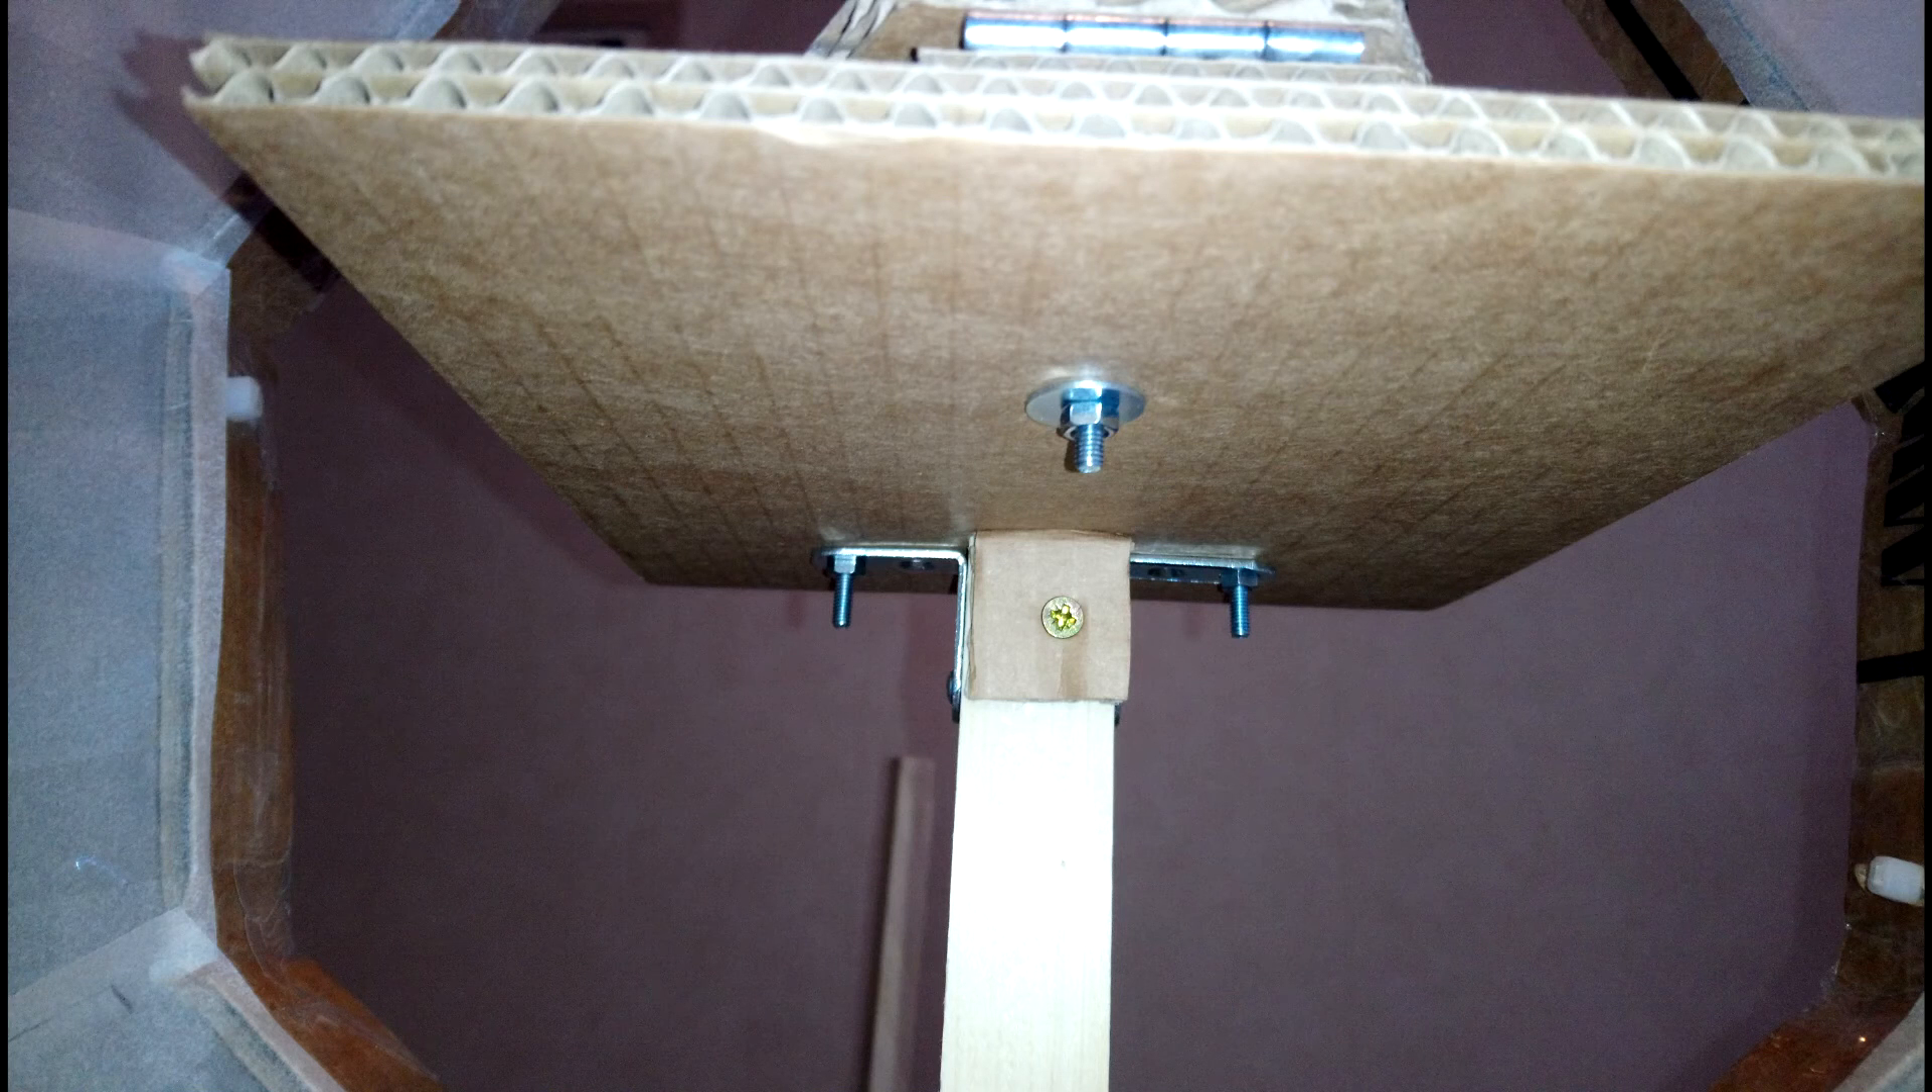Et enfin voilà le résultat. Avec la tête de caméra tenue par une vis avec écrou.